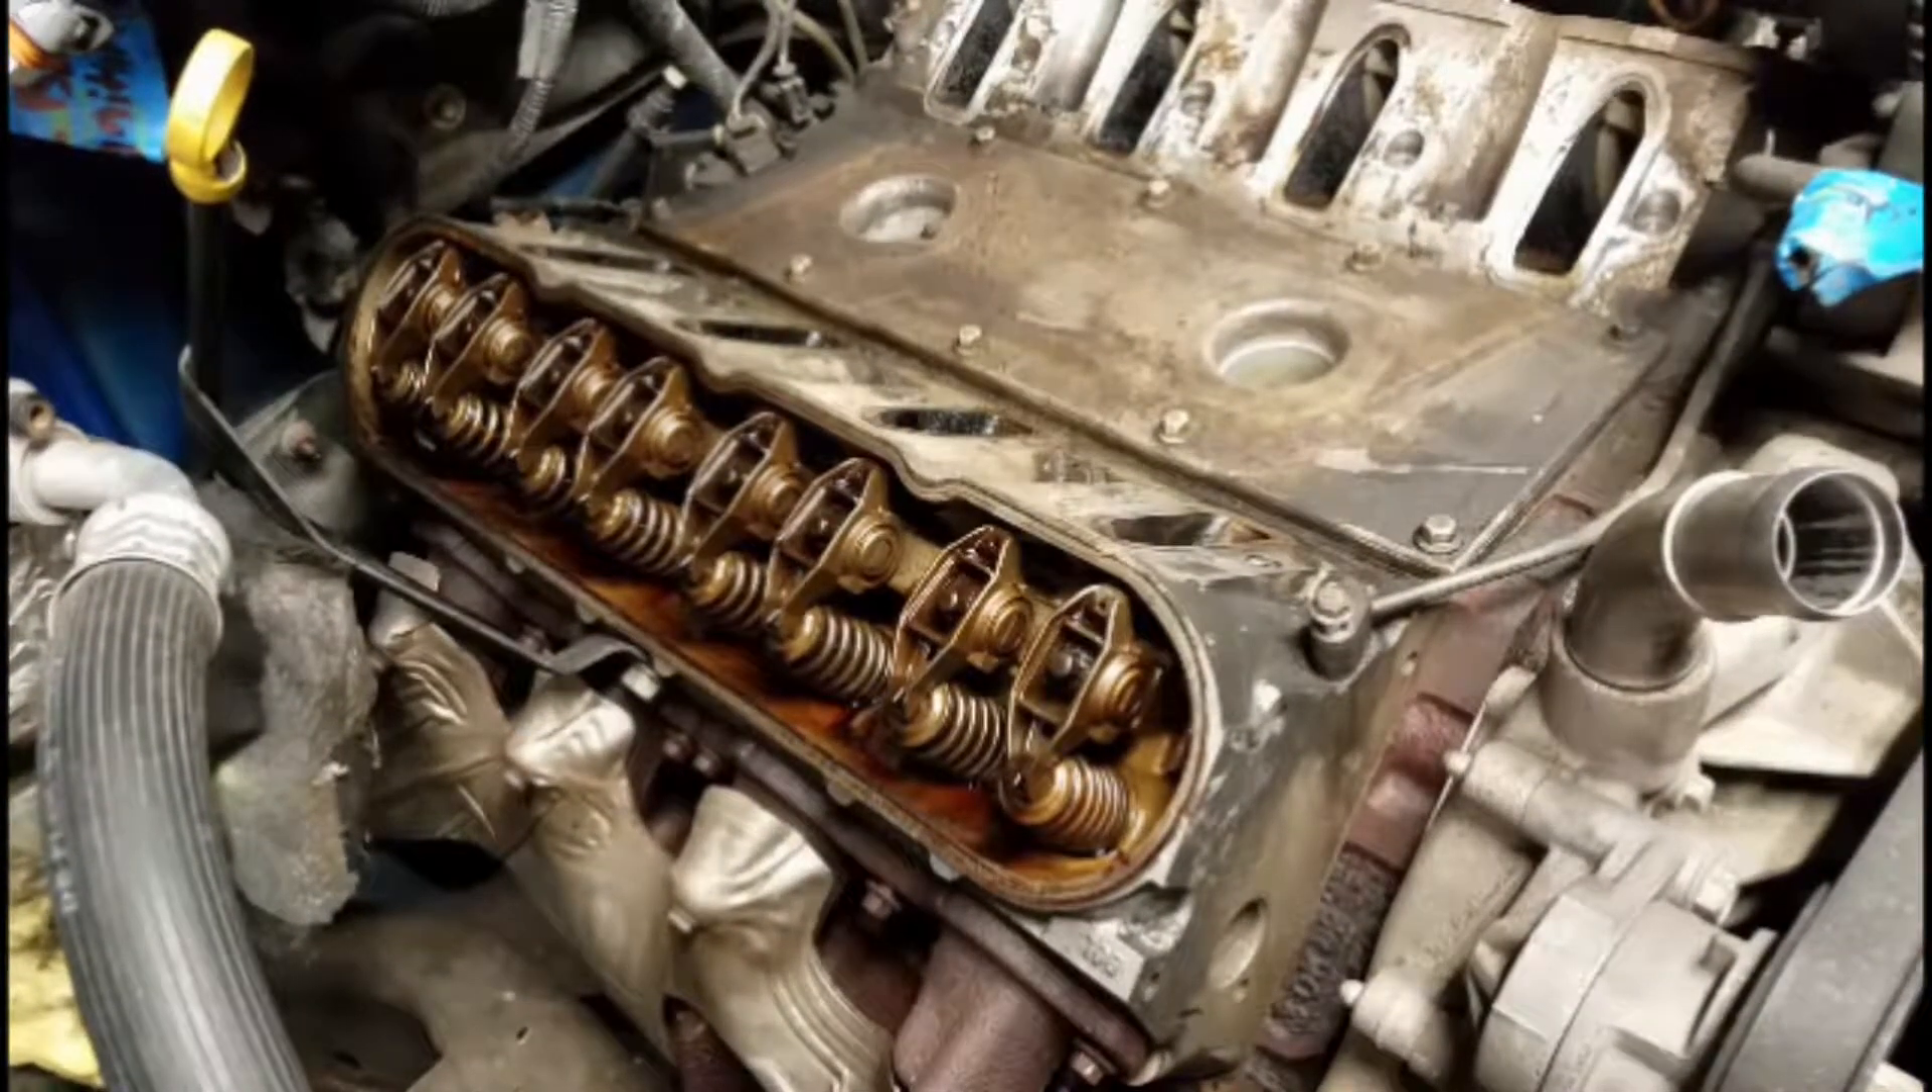I don't know why I was saying cylinder cap all day, but valve covers are off.